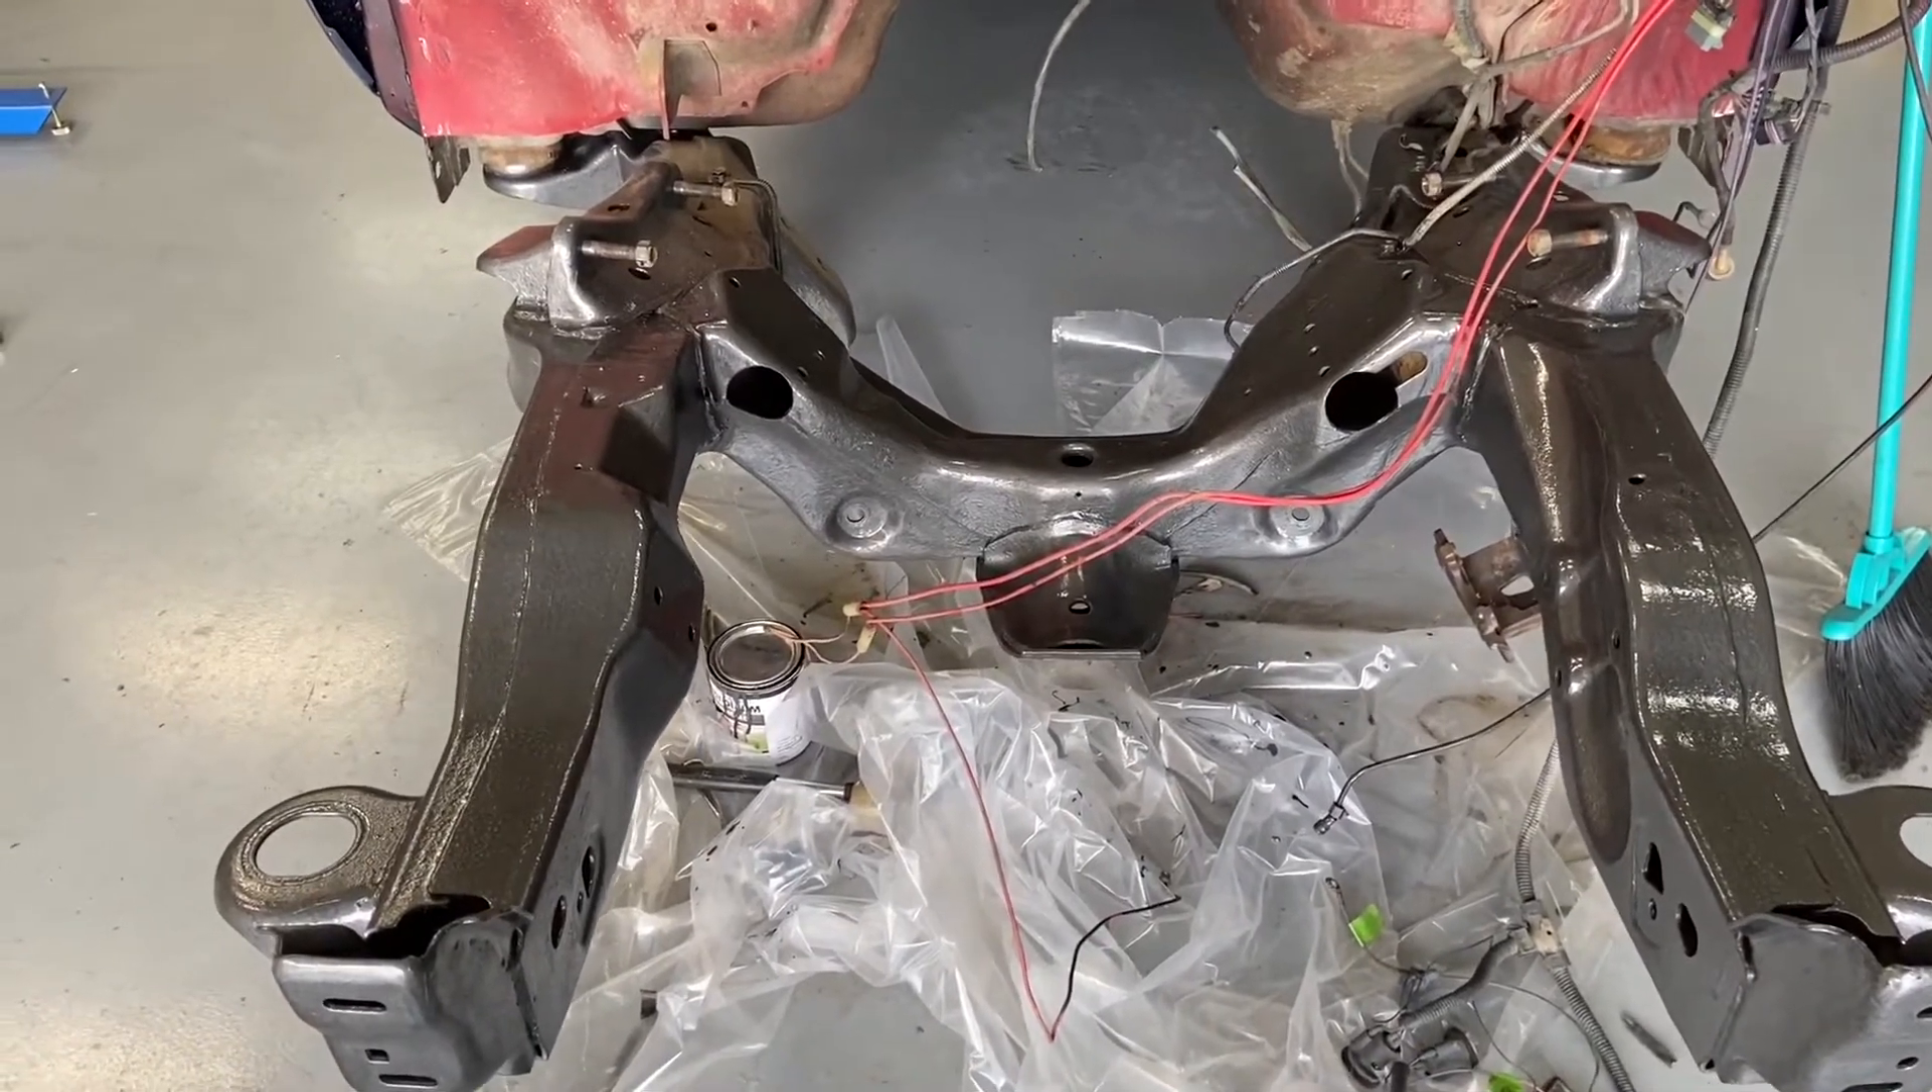First off, I took the frame and I took off all the suspension that was there.